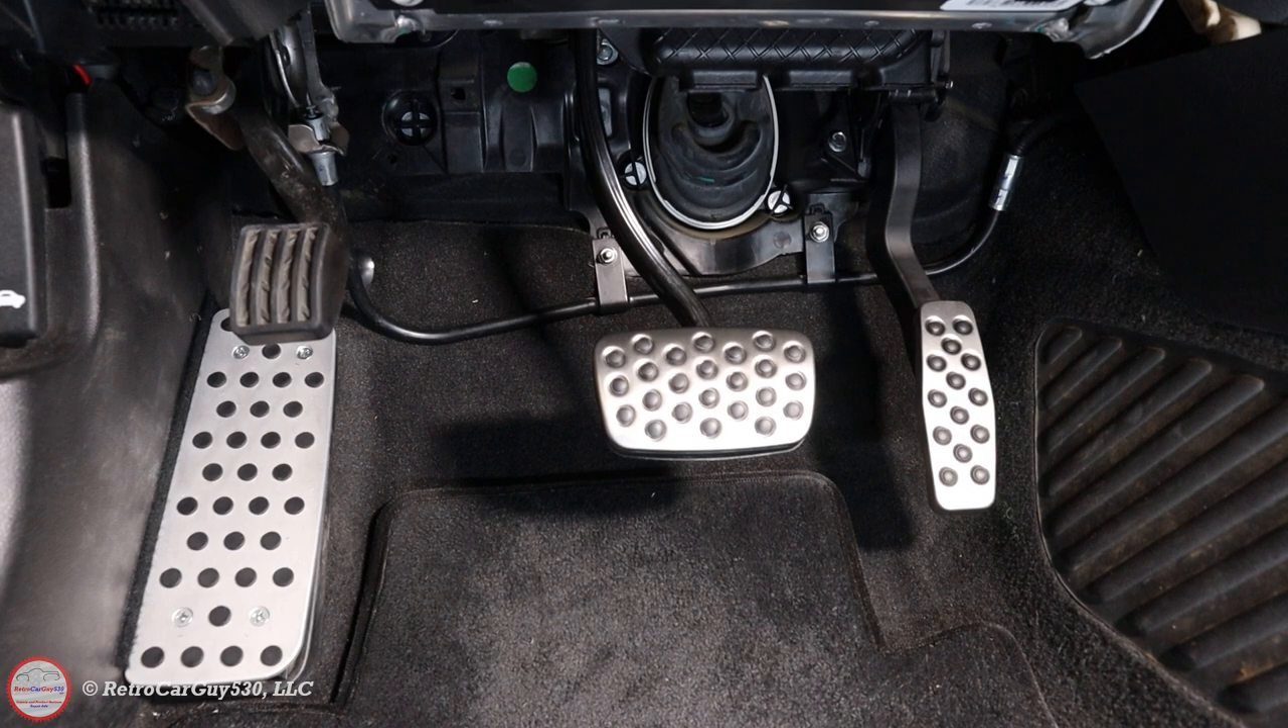We have all three pedals installed.